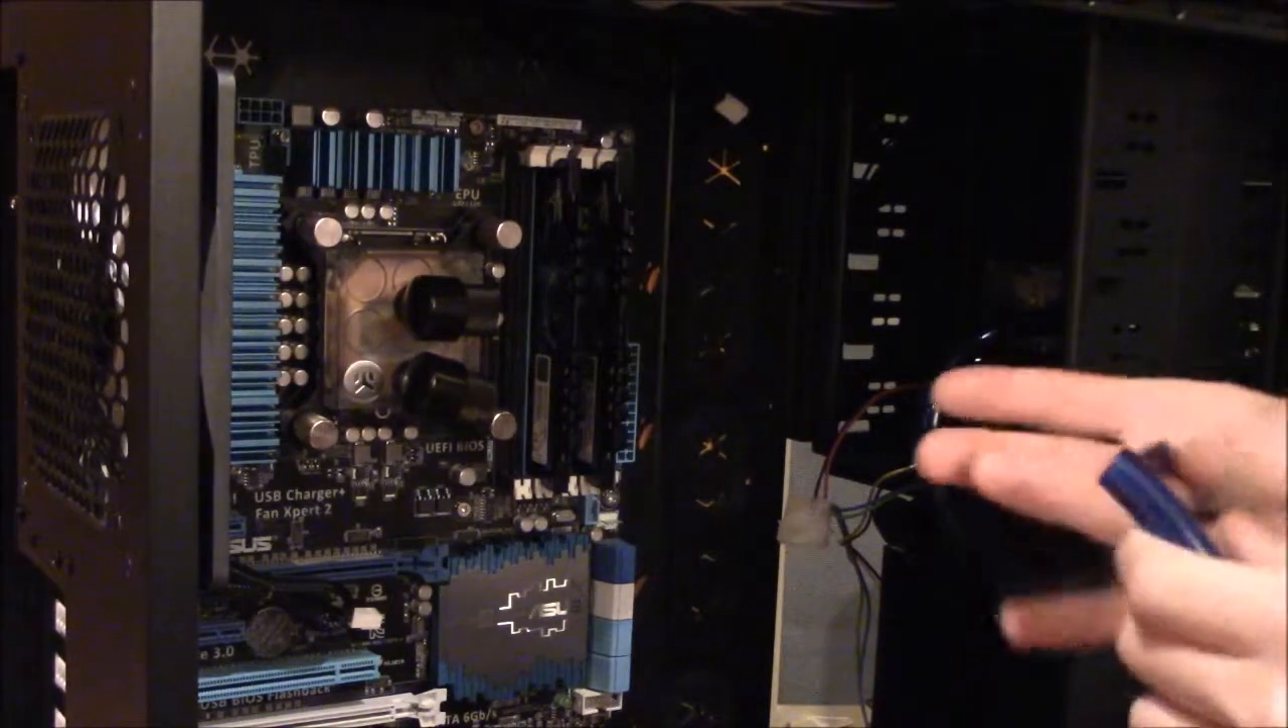Hey everyone, now I've got my motherboard installed in the new case.